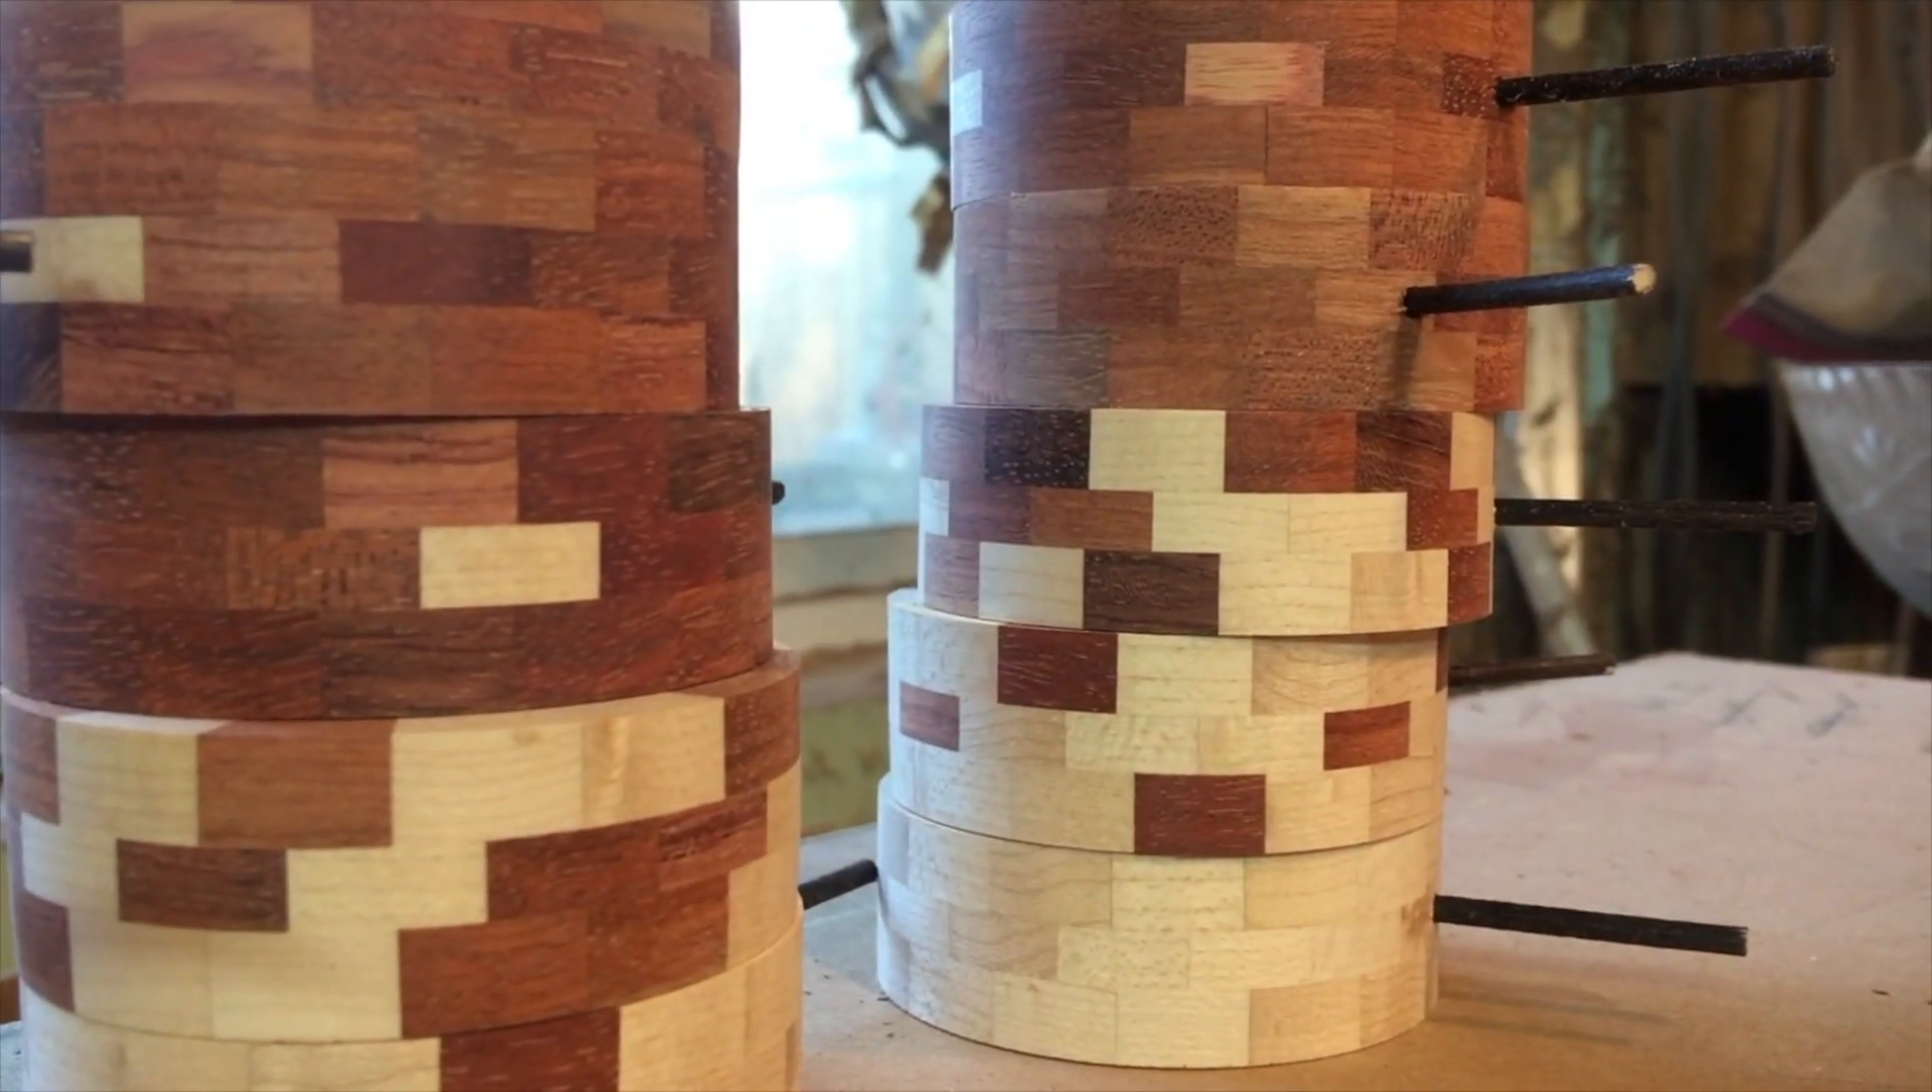Here are a few more rings that have had the single piece of dowel glued in place.